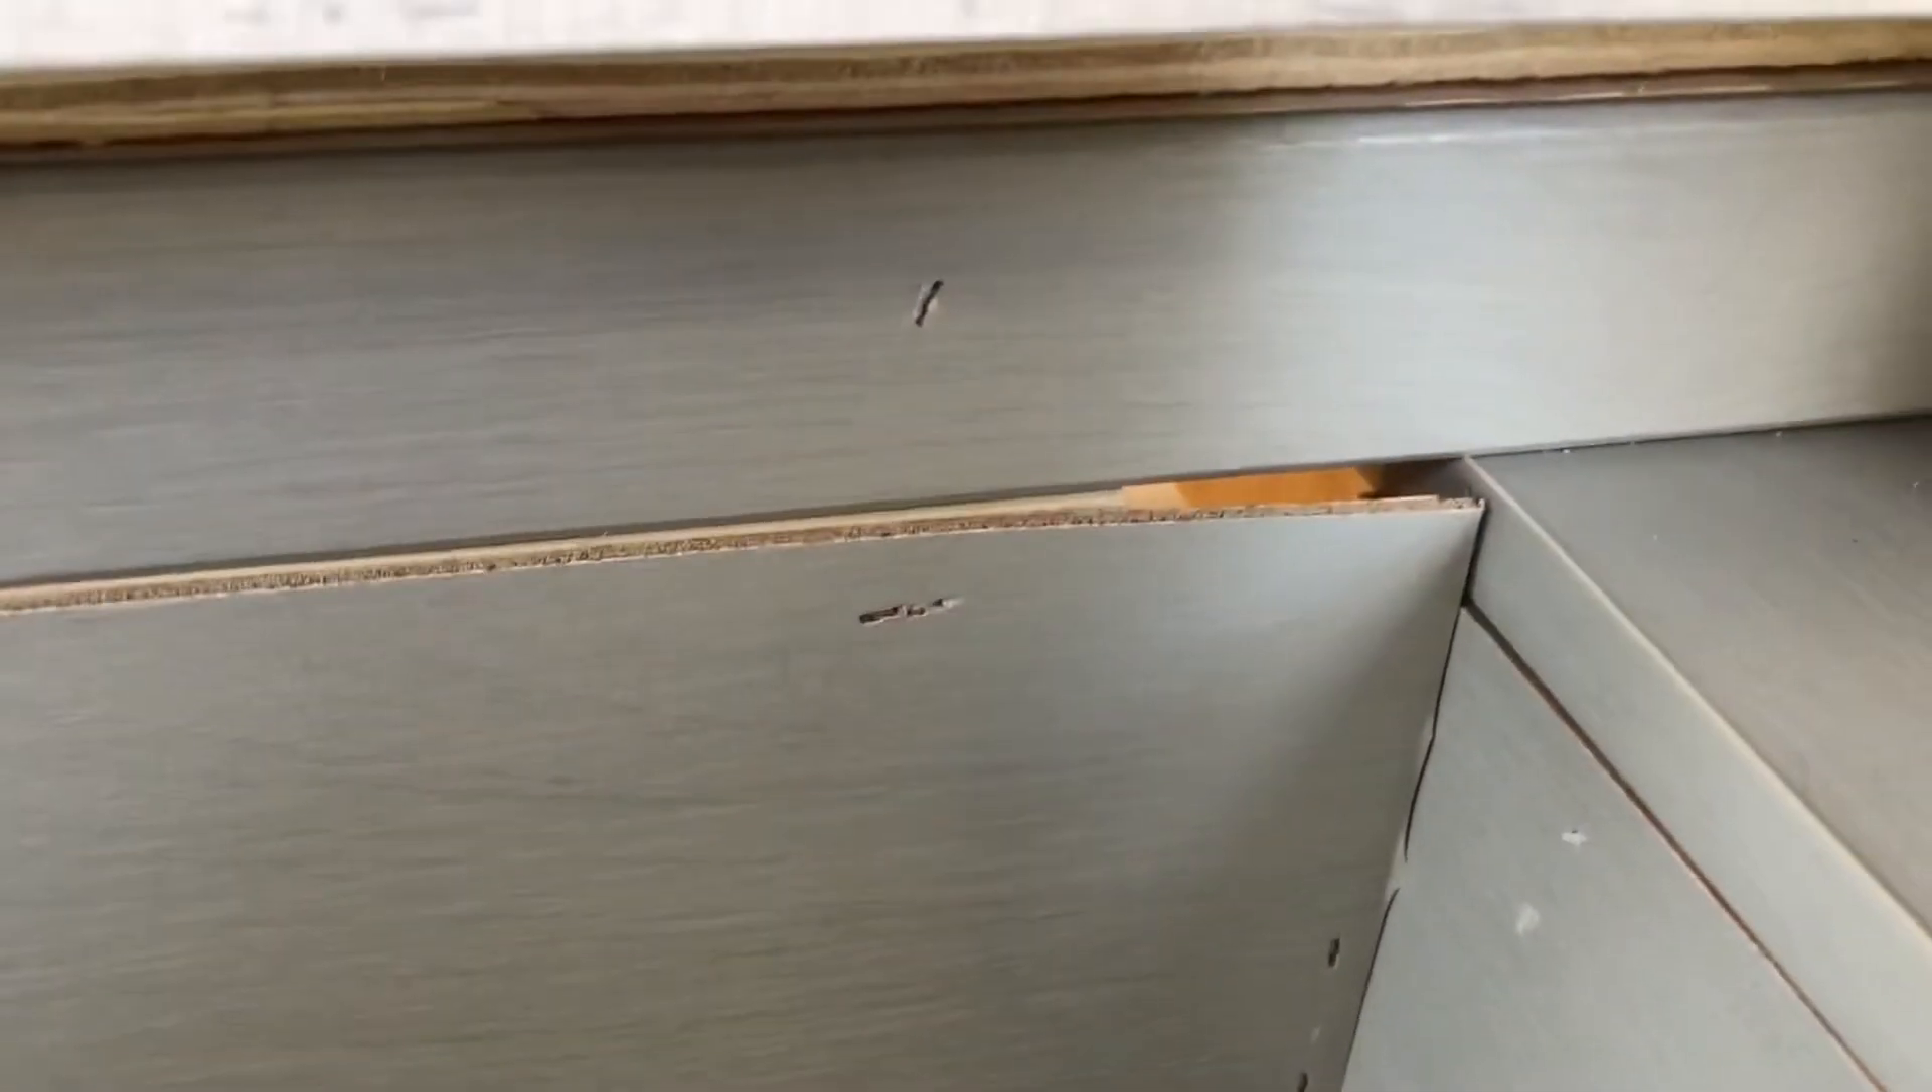There's a little gap right here that can allow mosquitoes or whatever bugs come in from the cargo bay on the edges of this murphy bed.